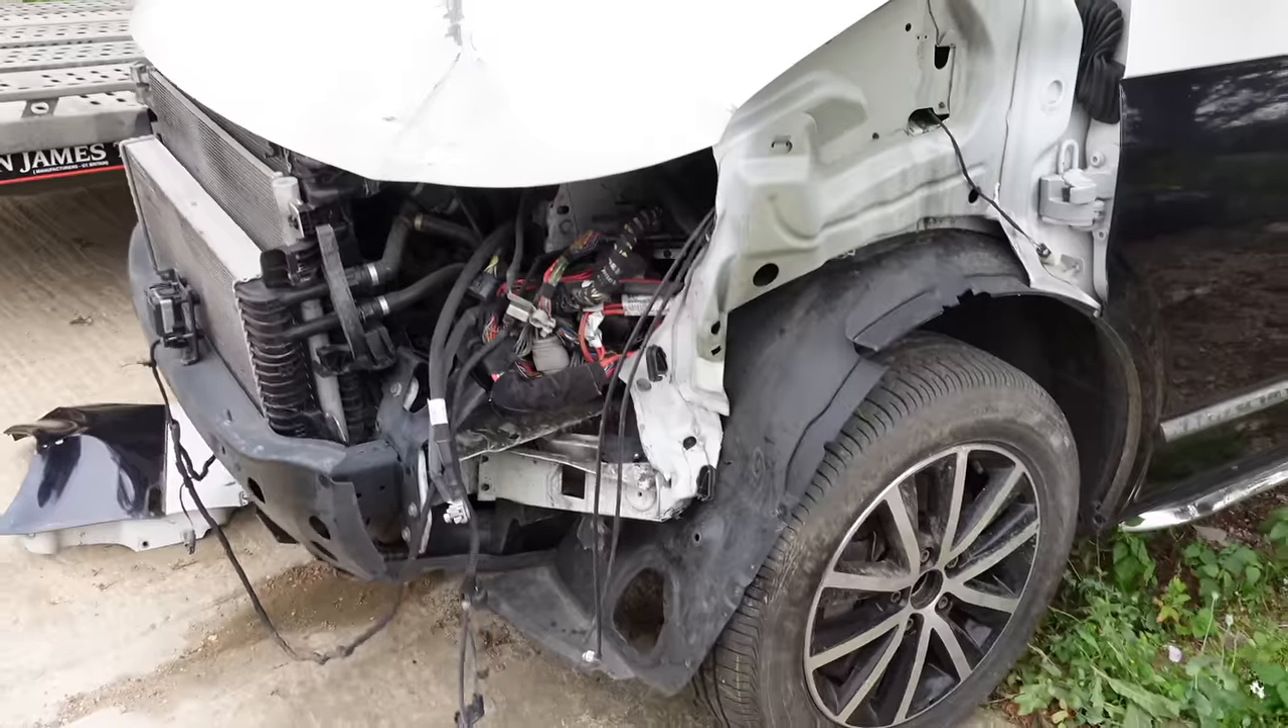So I've got the wheel all on but once I've dropped it to the ground my bit of kinked bodywork here is pushed.